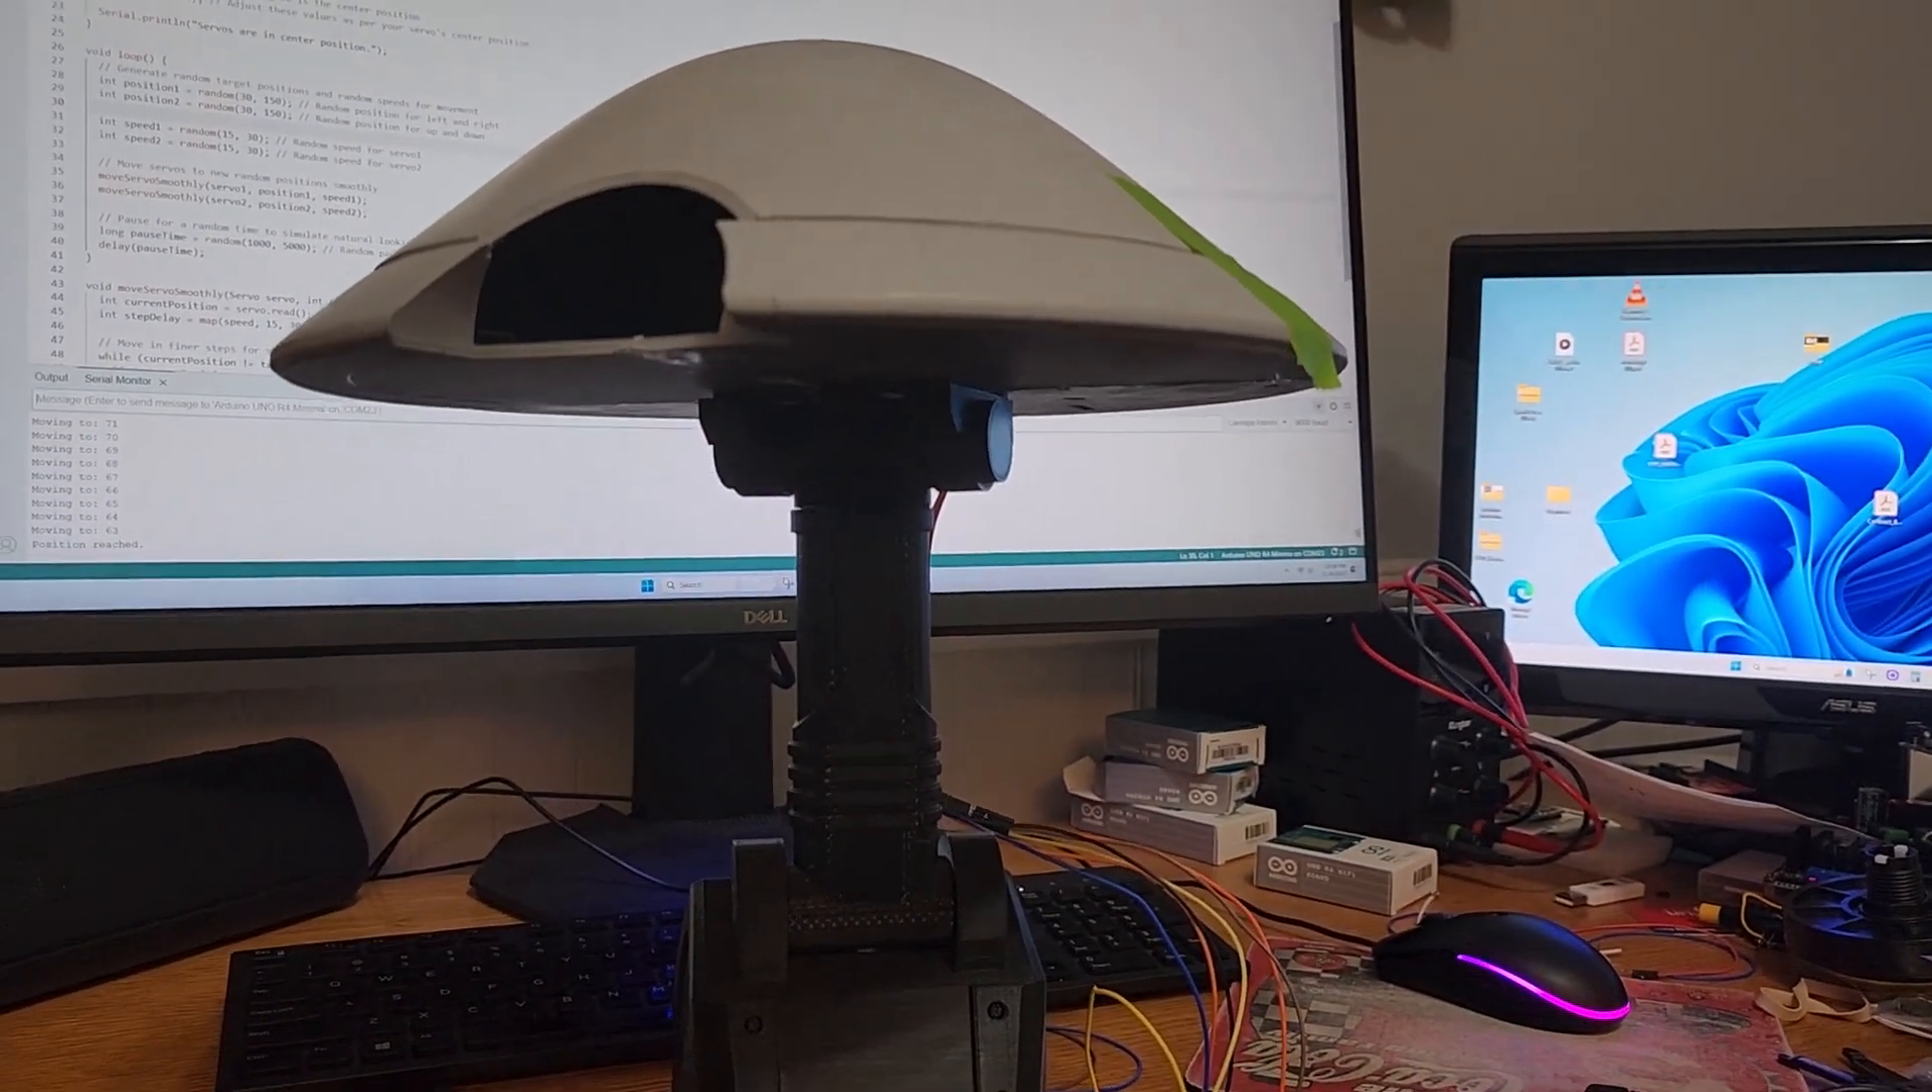So here's a look at the droid with the top of the head on and that helps out with the bounce a little bit.